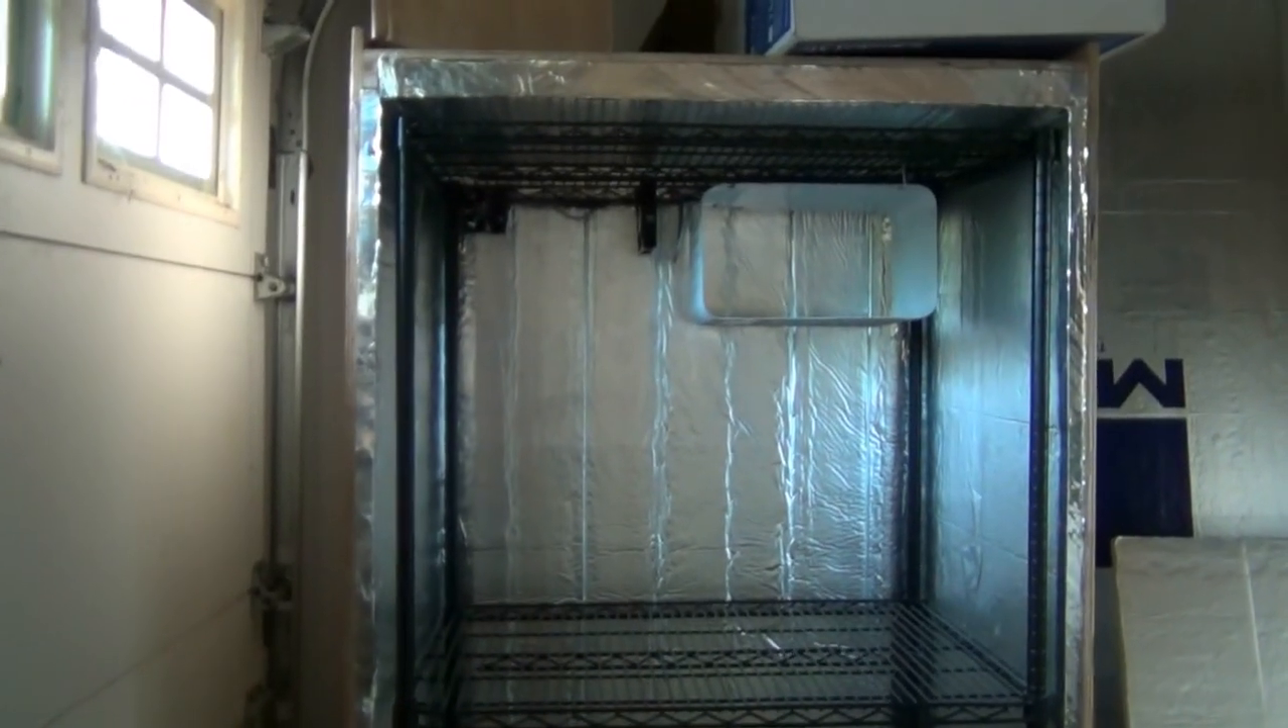But as you can see, I have the shelving unit inside now.